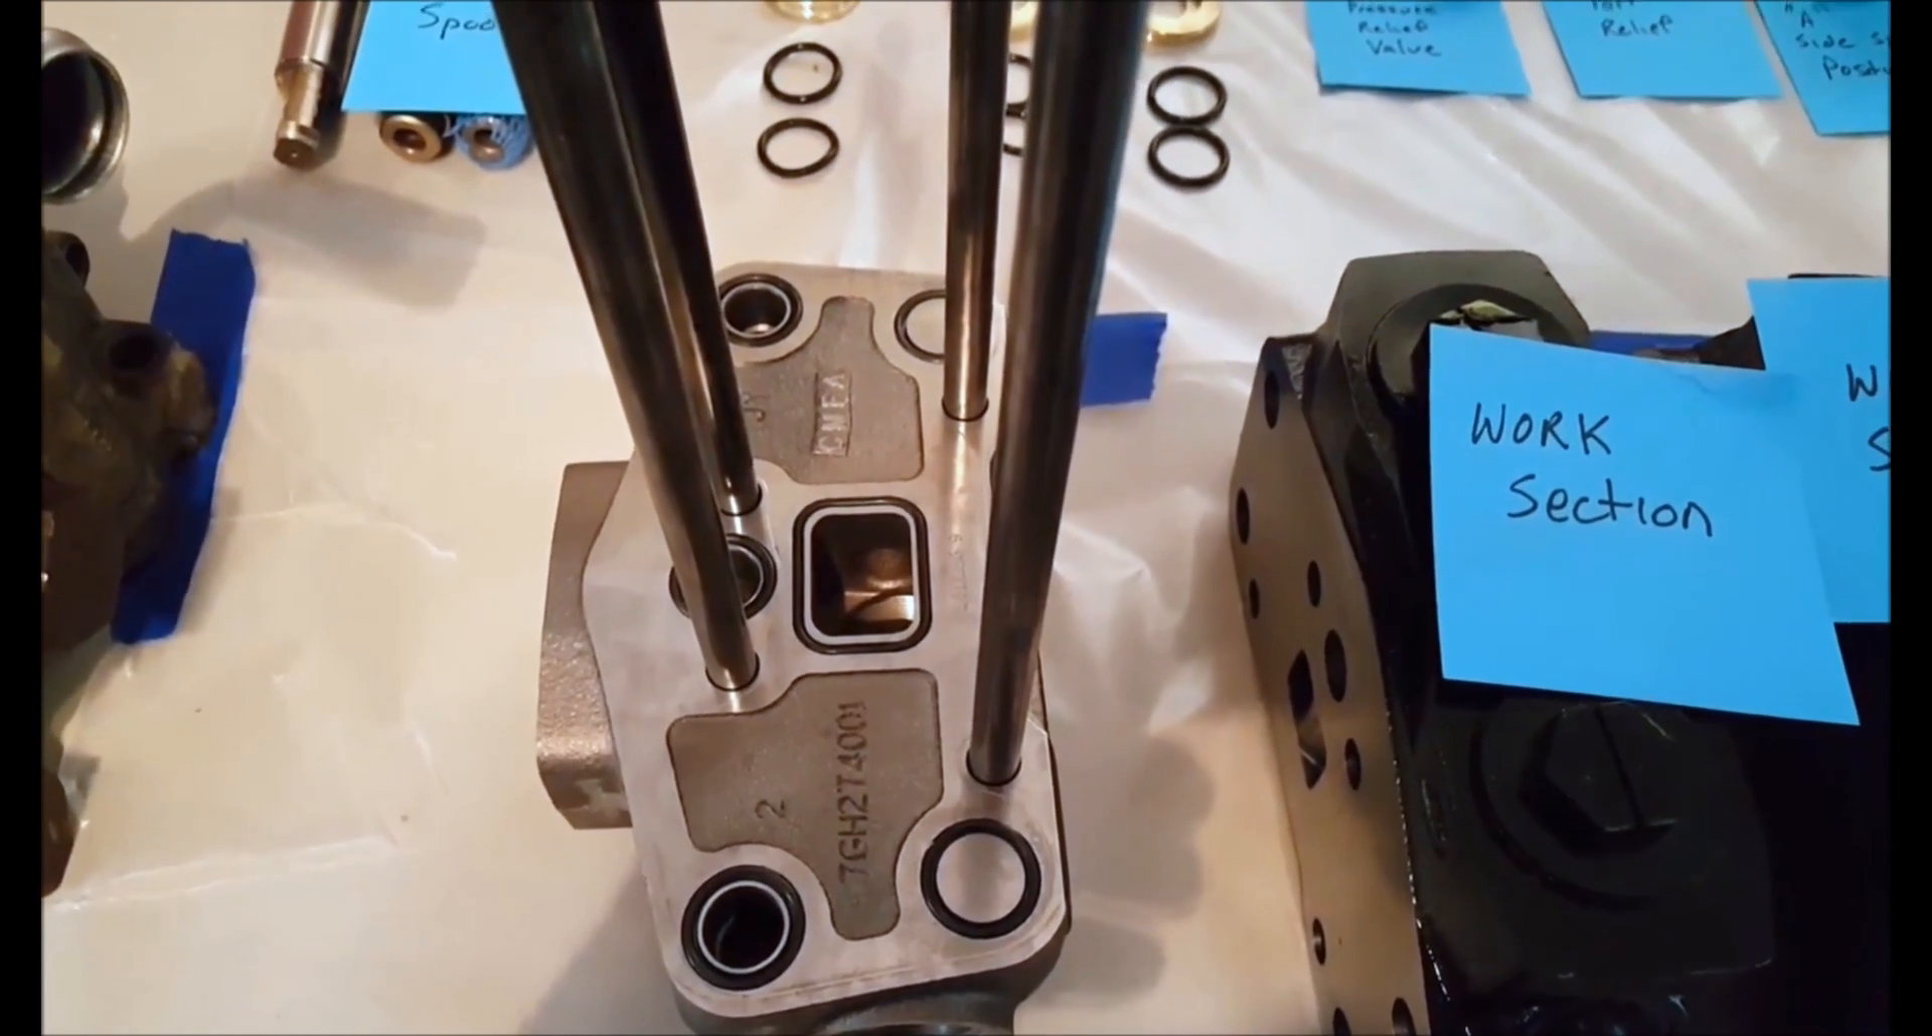As you can see the O-rings are in place on the inlet cover and the reason we stack it this way with the O-rings facing up so they don't fall out.